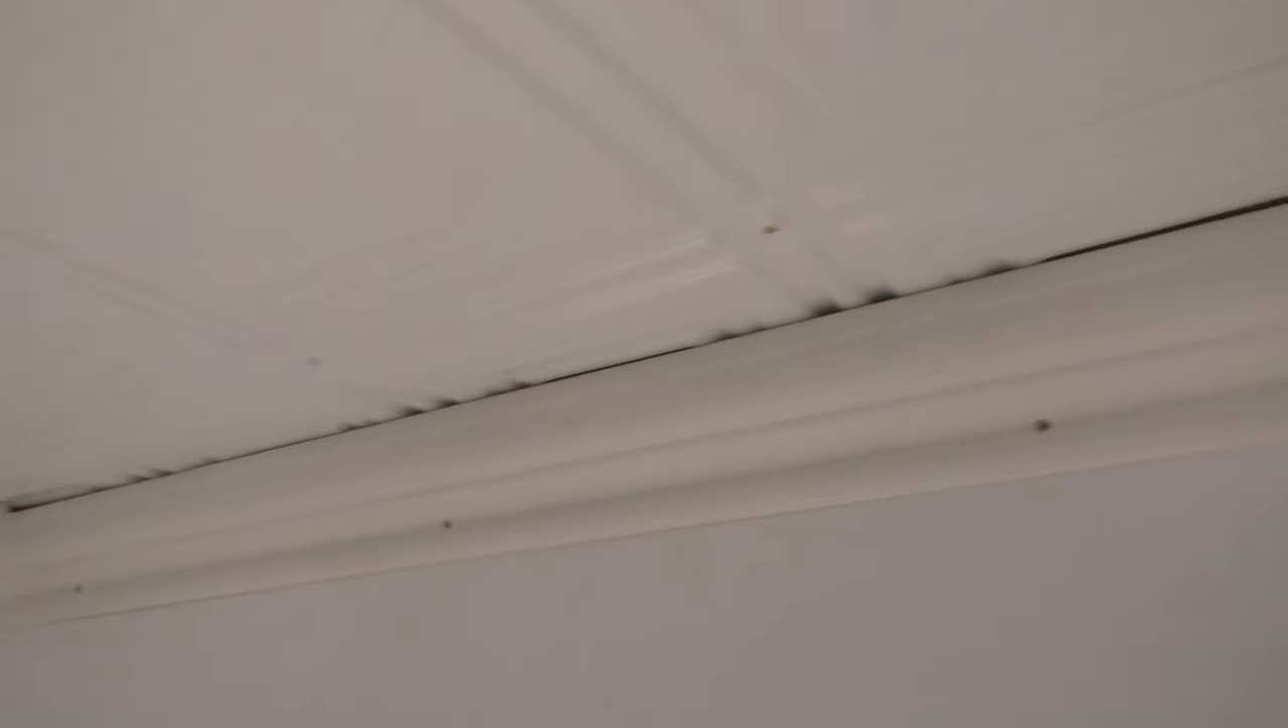You see how there's that big gap in between the textured ceiling and the crown molding.